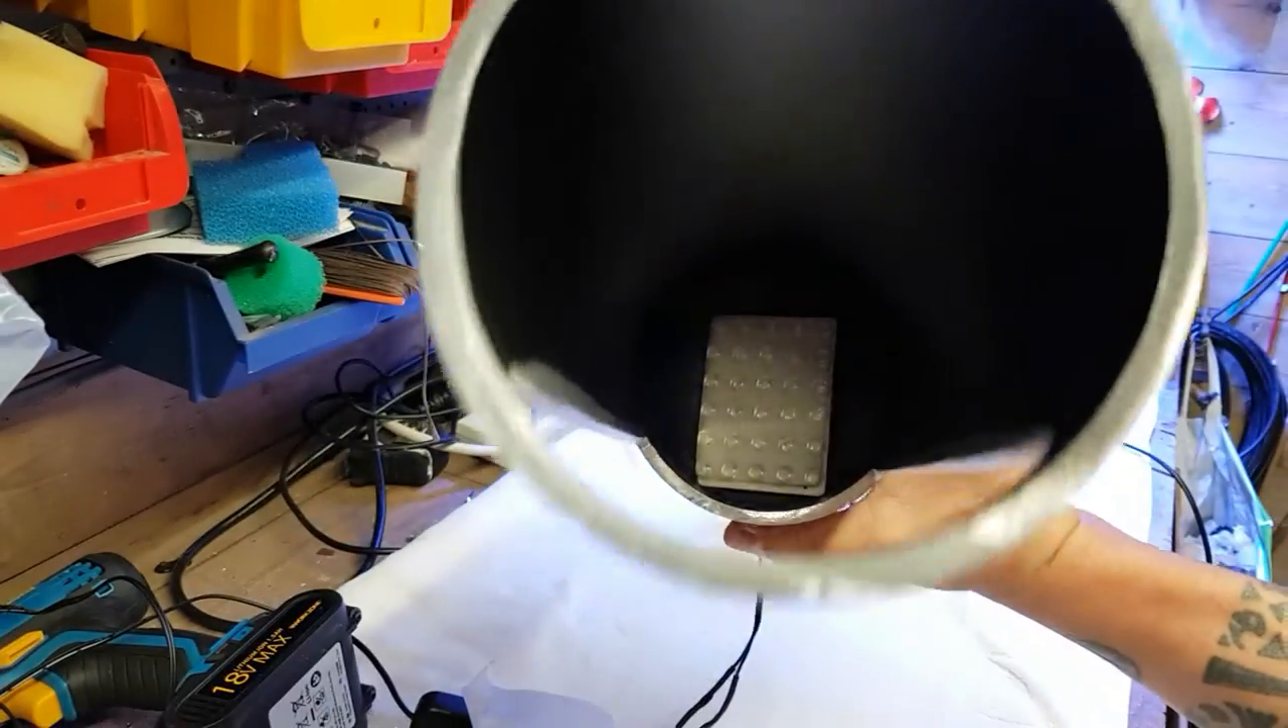We've got our light now in the base, okay, so the light's in the base.